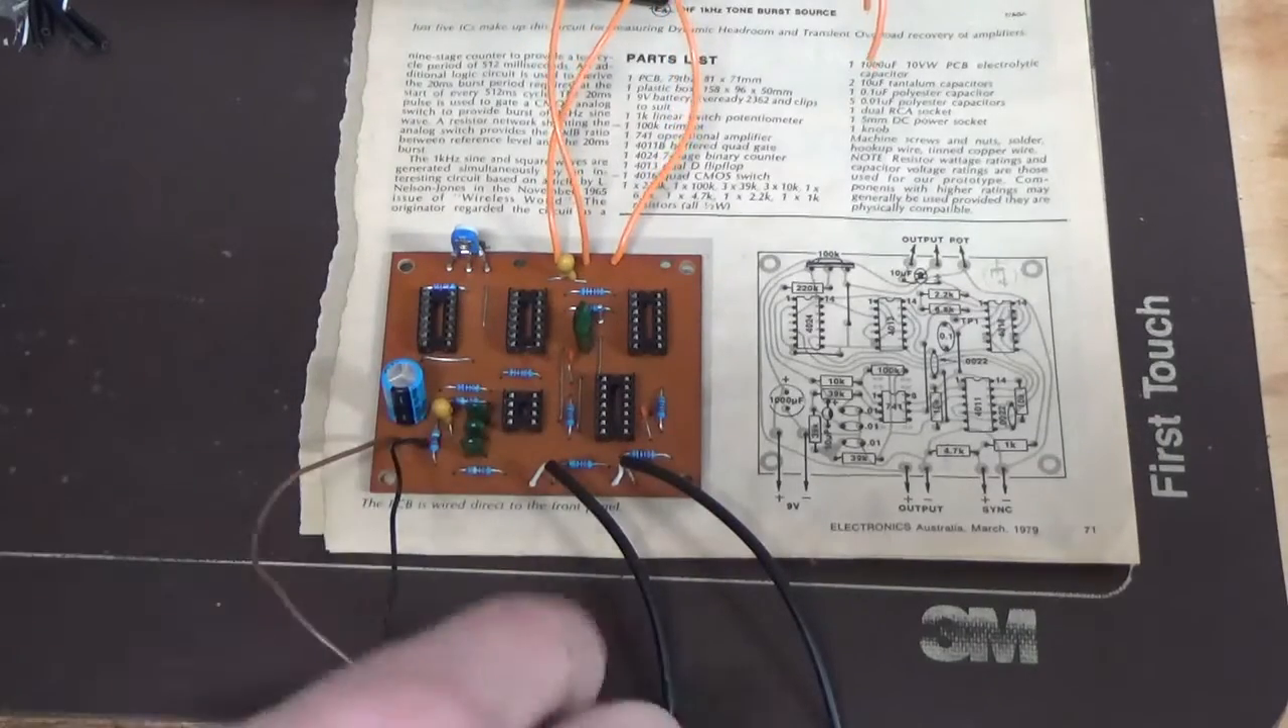We've got our wires attached to the board.